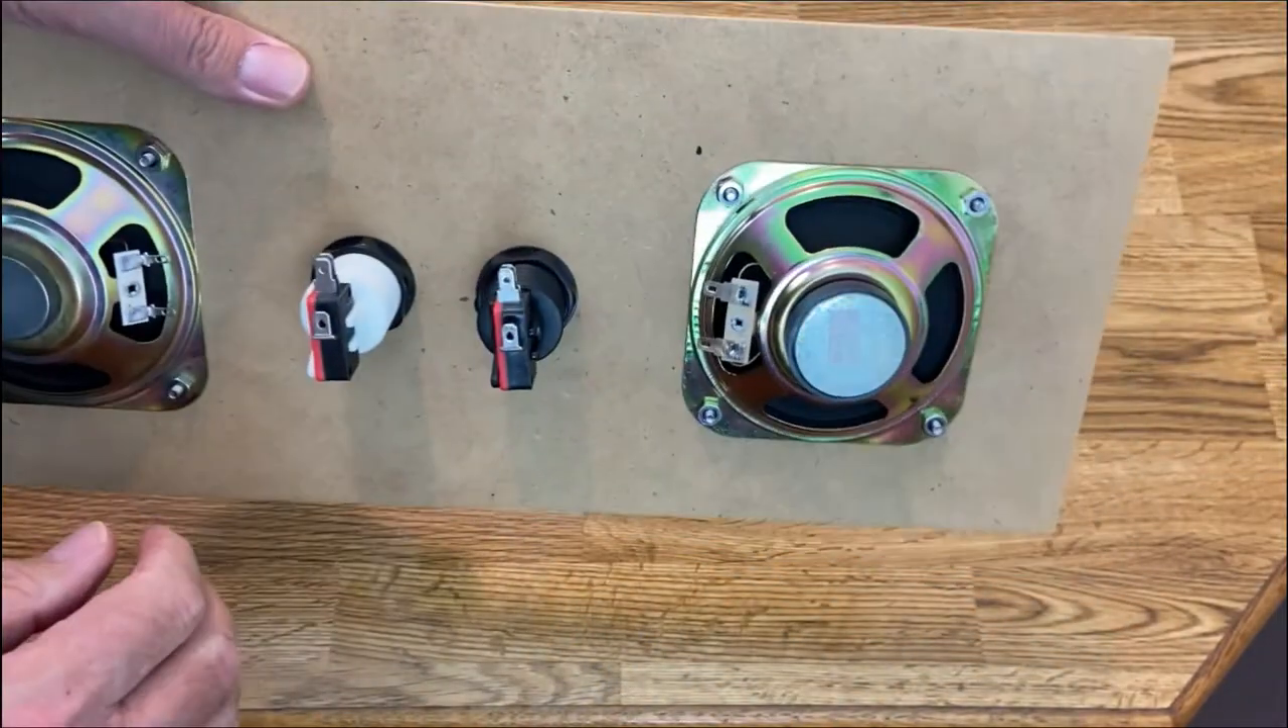We just put the lugs pointing toward the middle like that to keep them neutral.